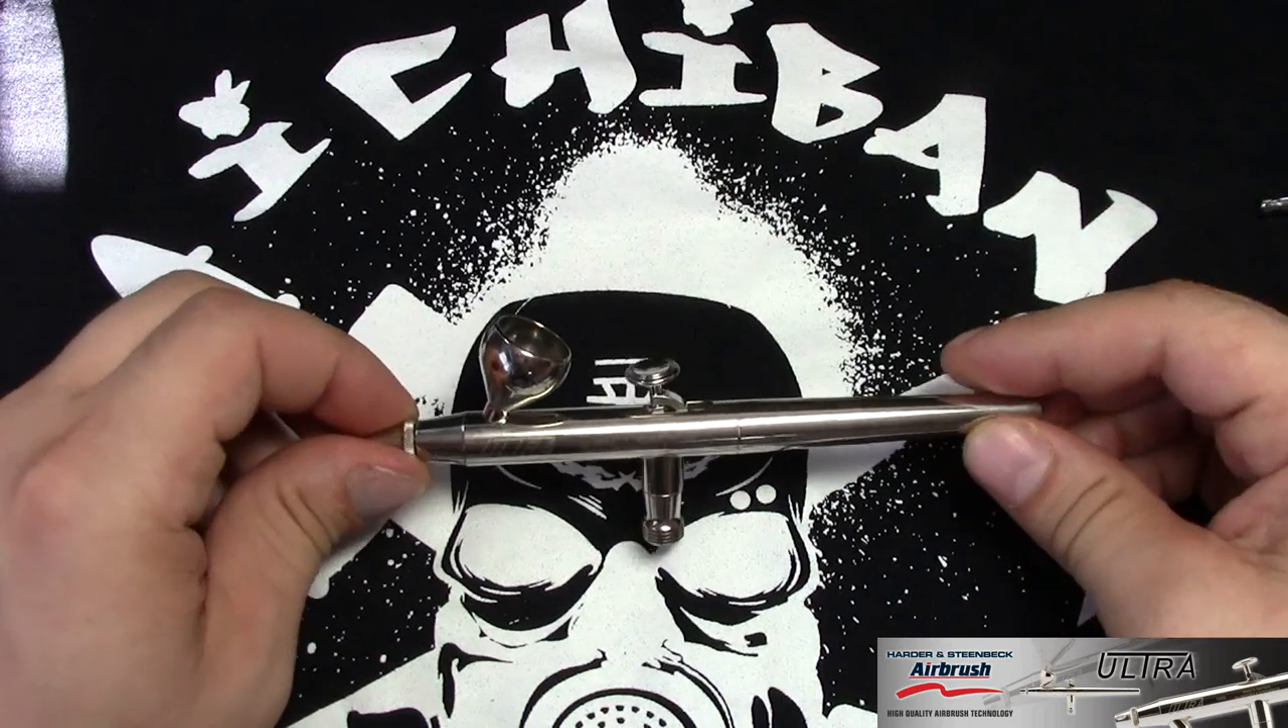And here you go. So here you have the whole airbrush put back together.